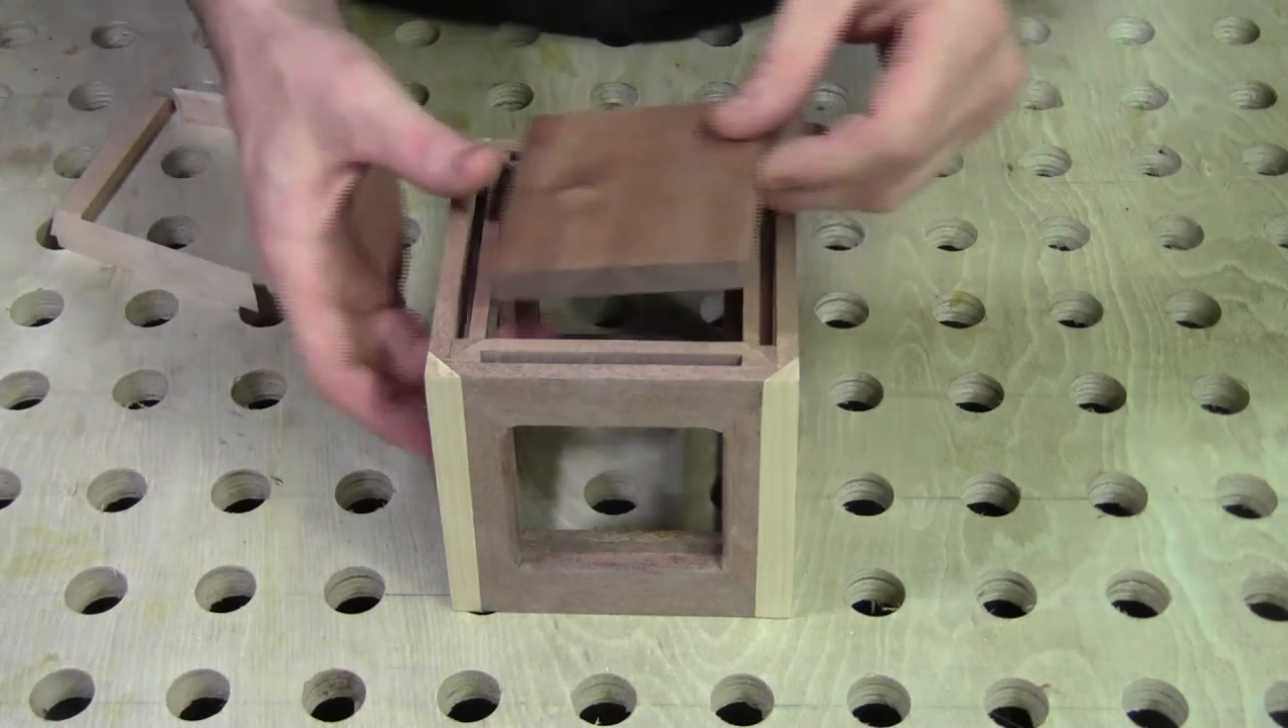And the box is all glued up and the corners are all done.